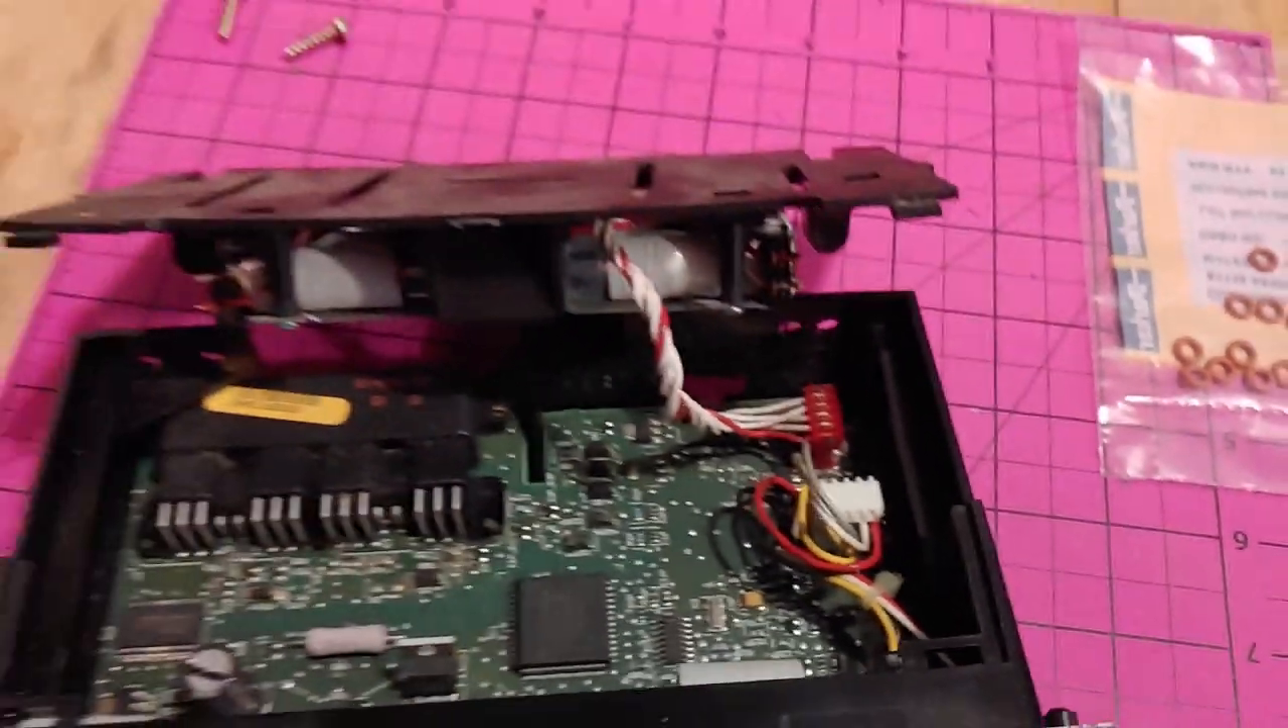There's one little red connector in here we need to unplug to separate the two halves, so we'll do that right now.